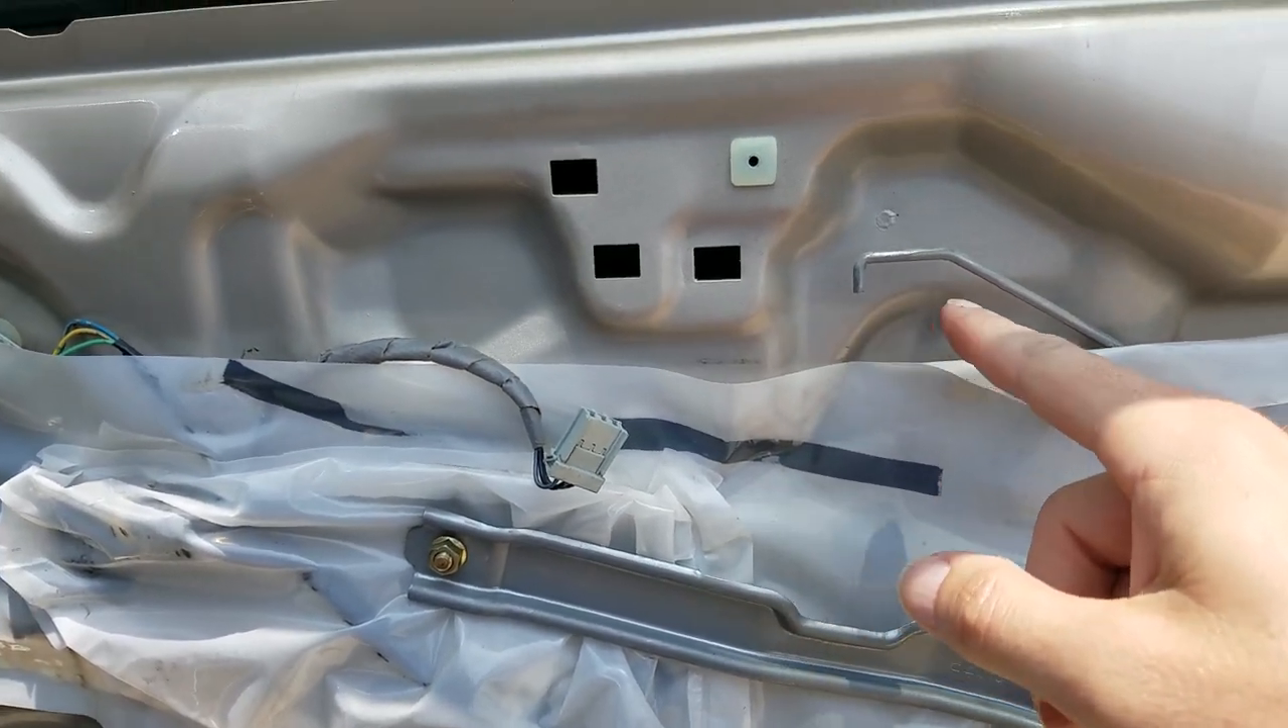Okay, I've got the door panel off.